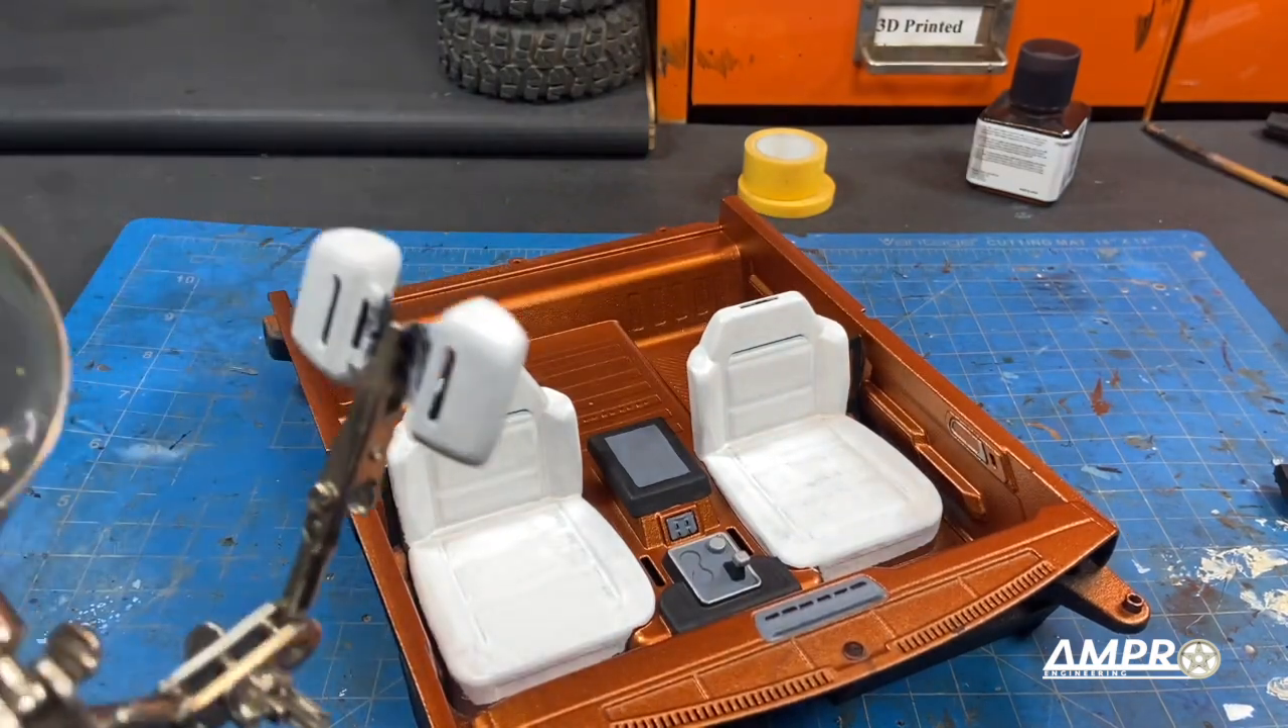I did forget to put the headrests right here.